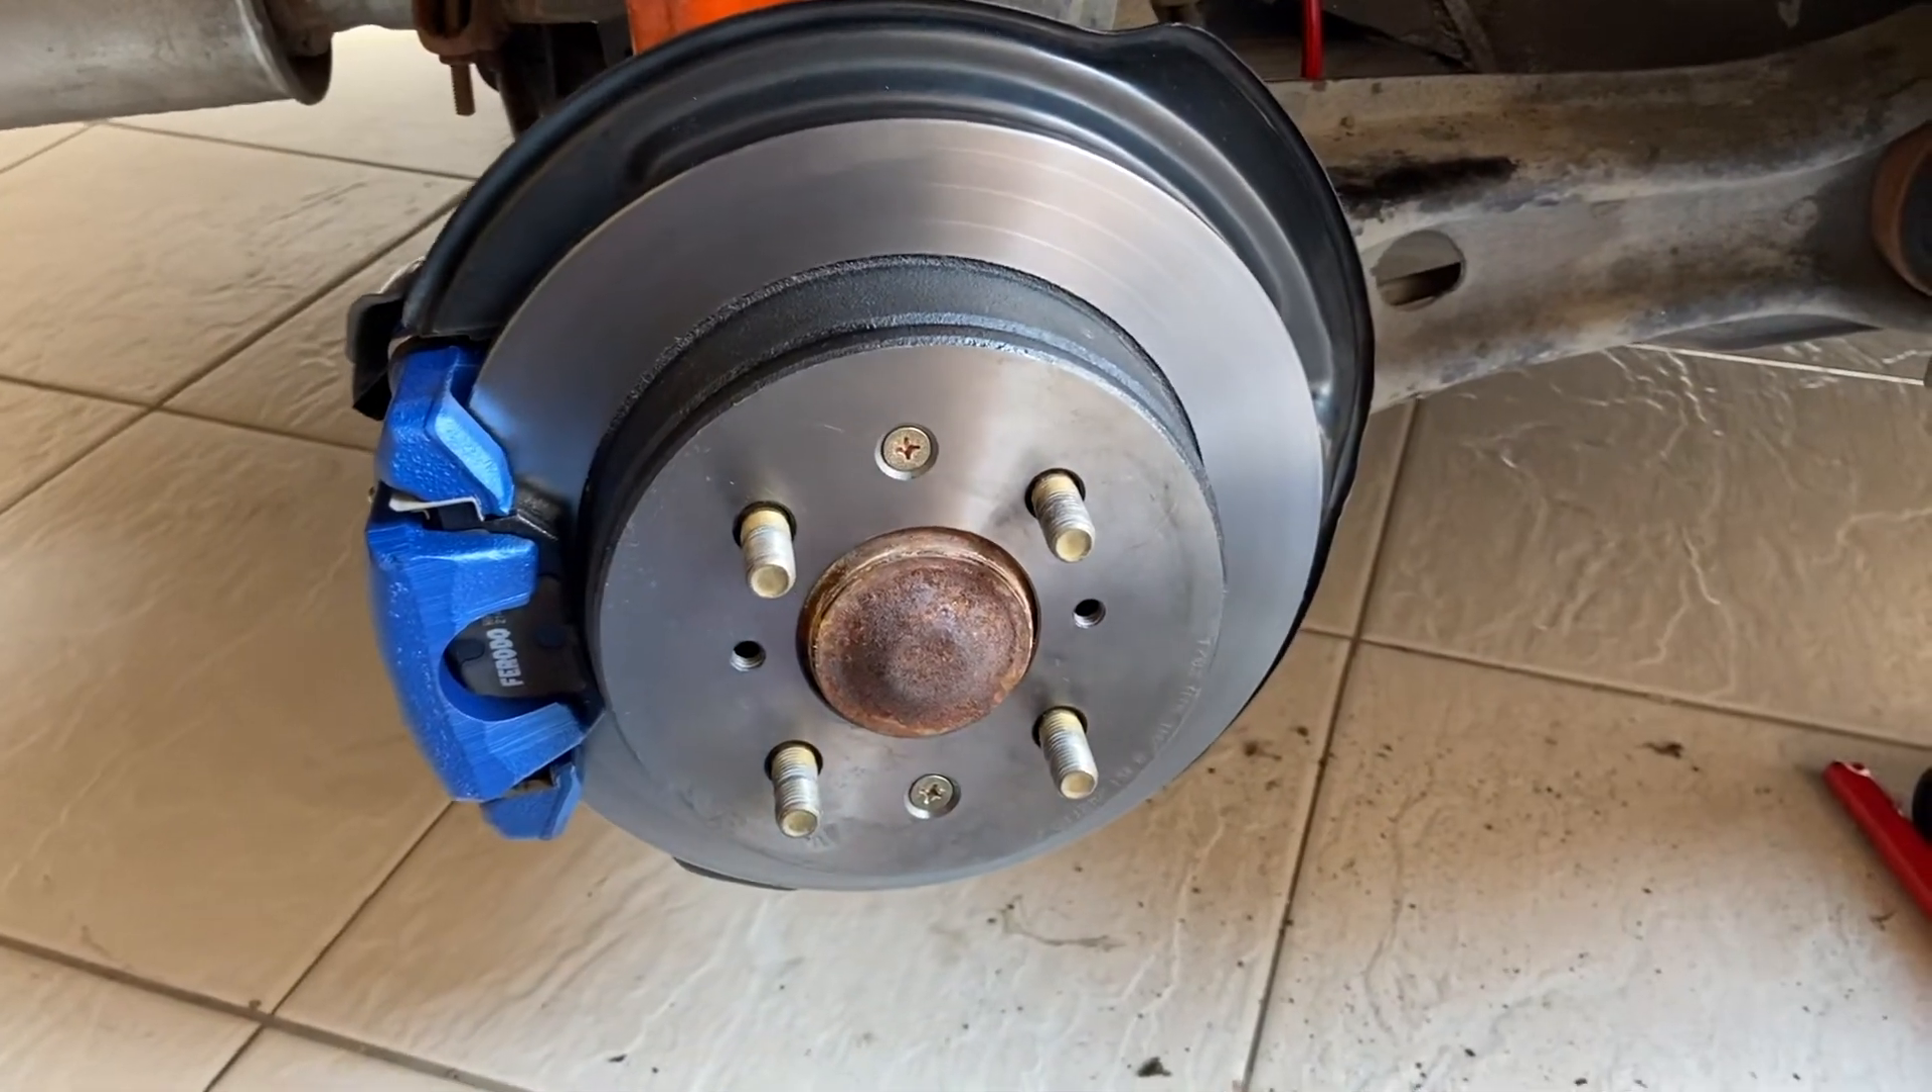A pinça. A última pinça. O disco. Tudo no lugar.